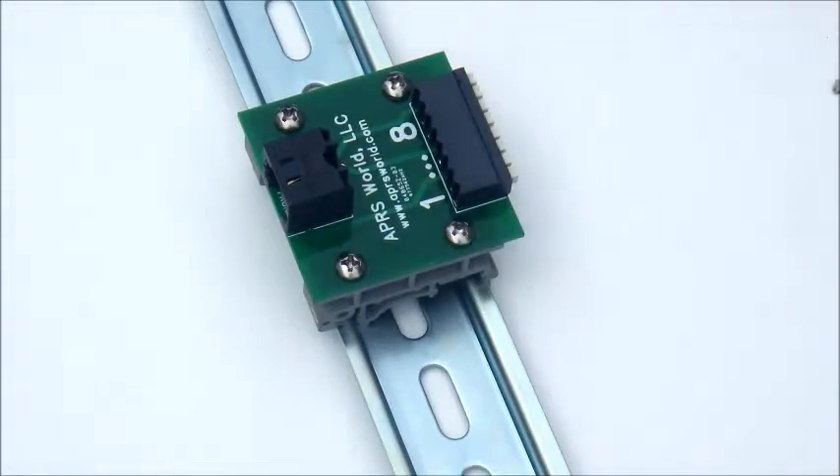Your breakout board is now mounted onto the DIN rail.